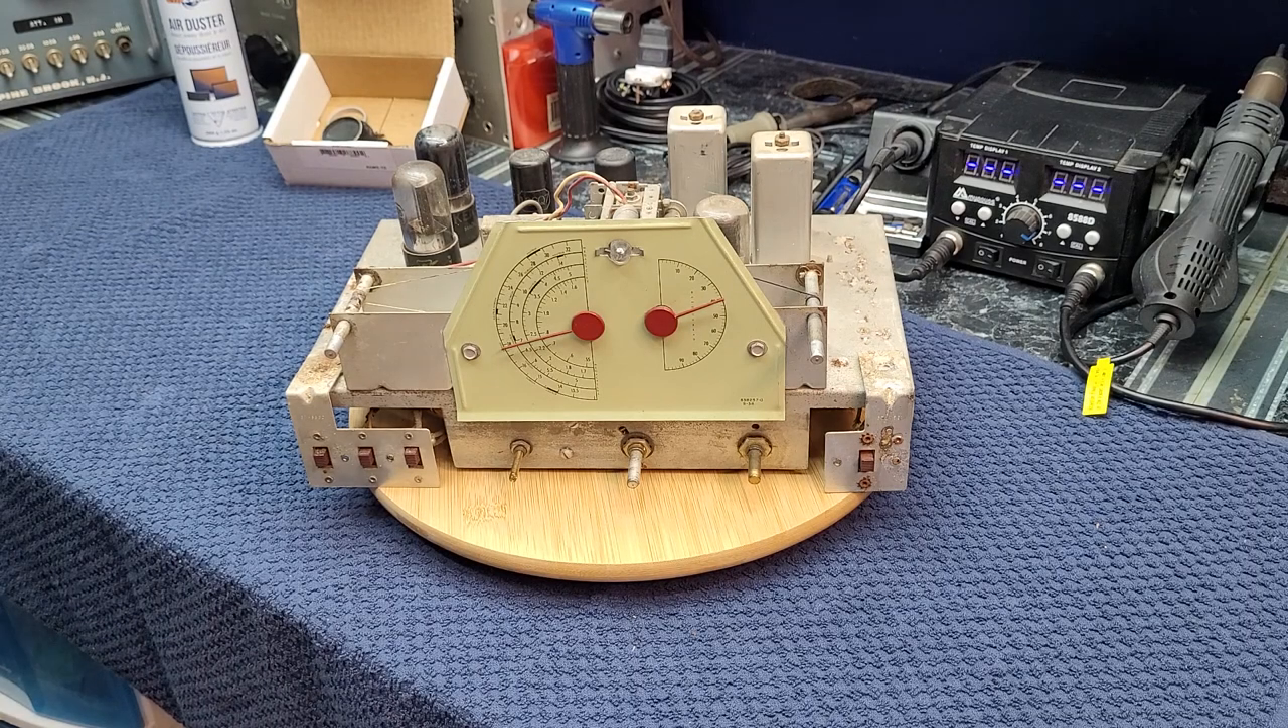Okay, so here we are, S38, cover off.